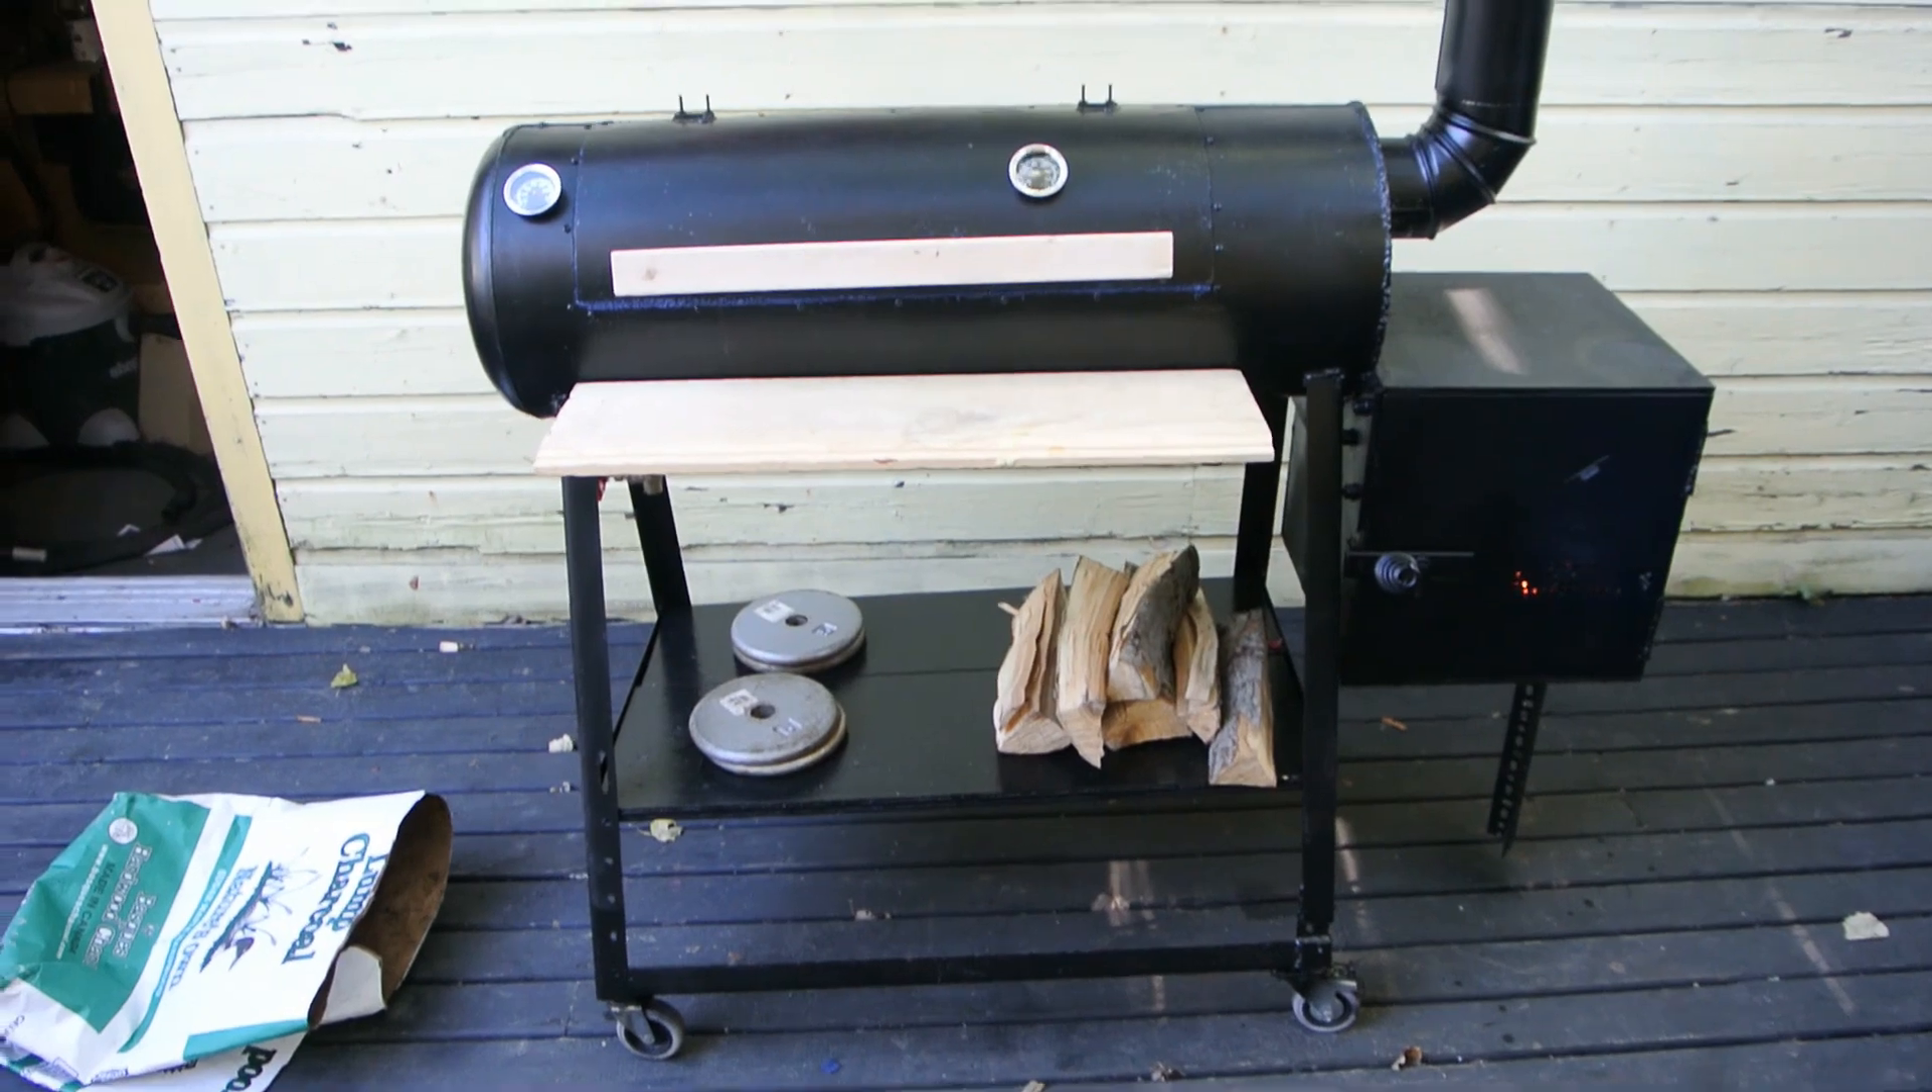So here is the finished smoker. I got the pipe on it. I got it all painted.